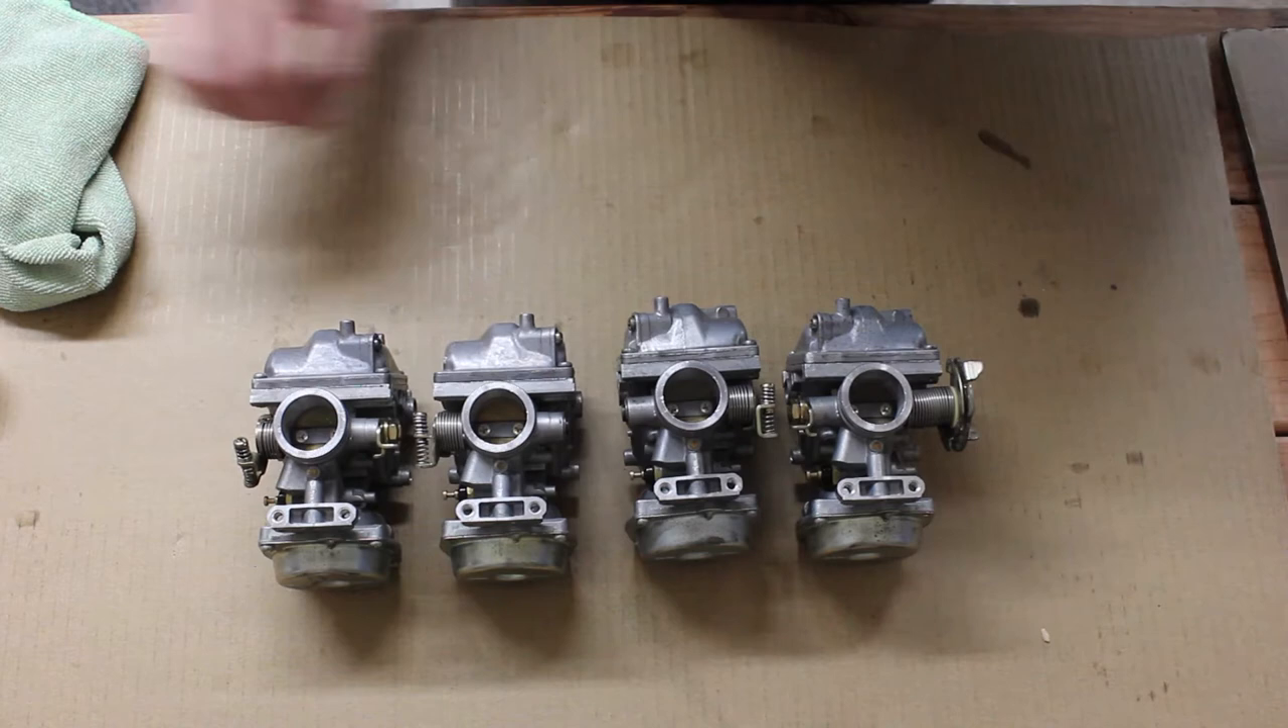So I have finished assembly now of all four carburetors.